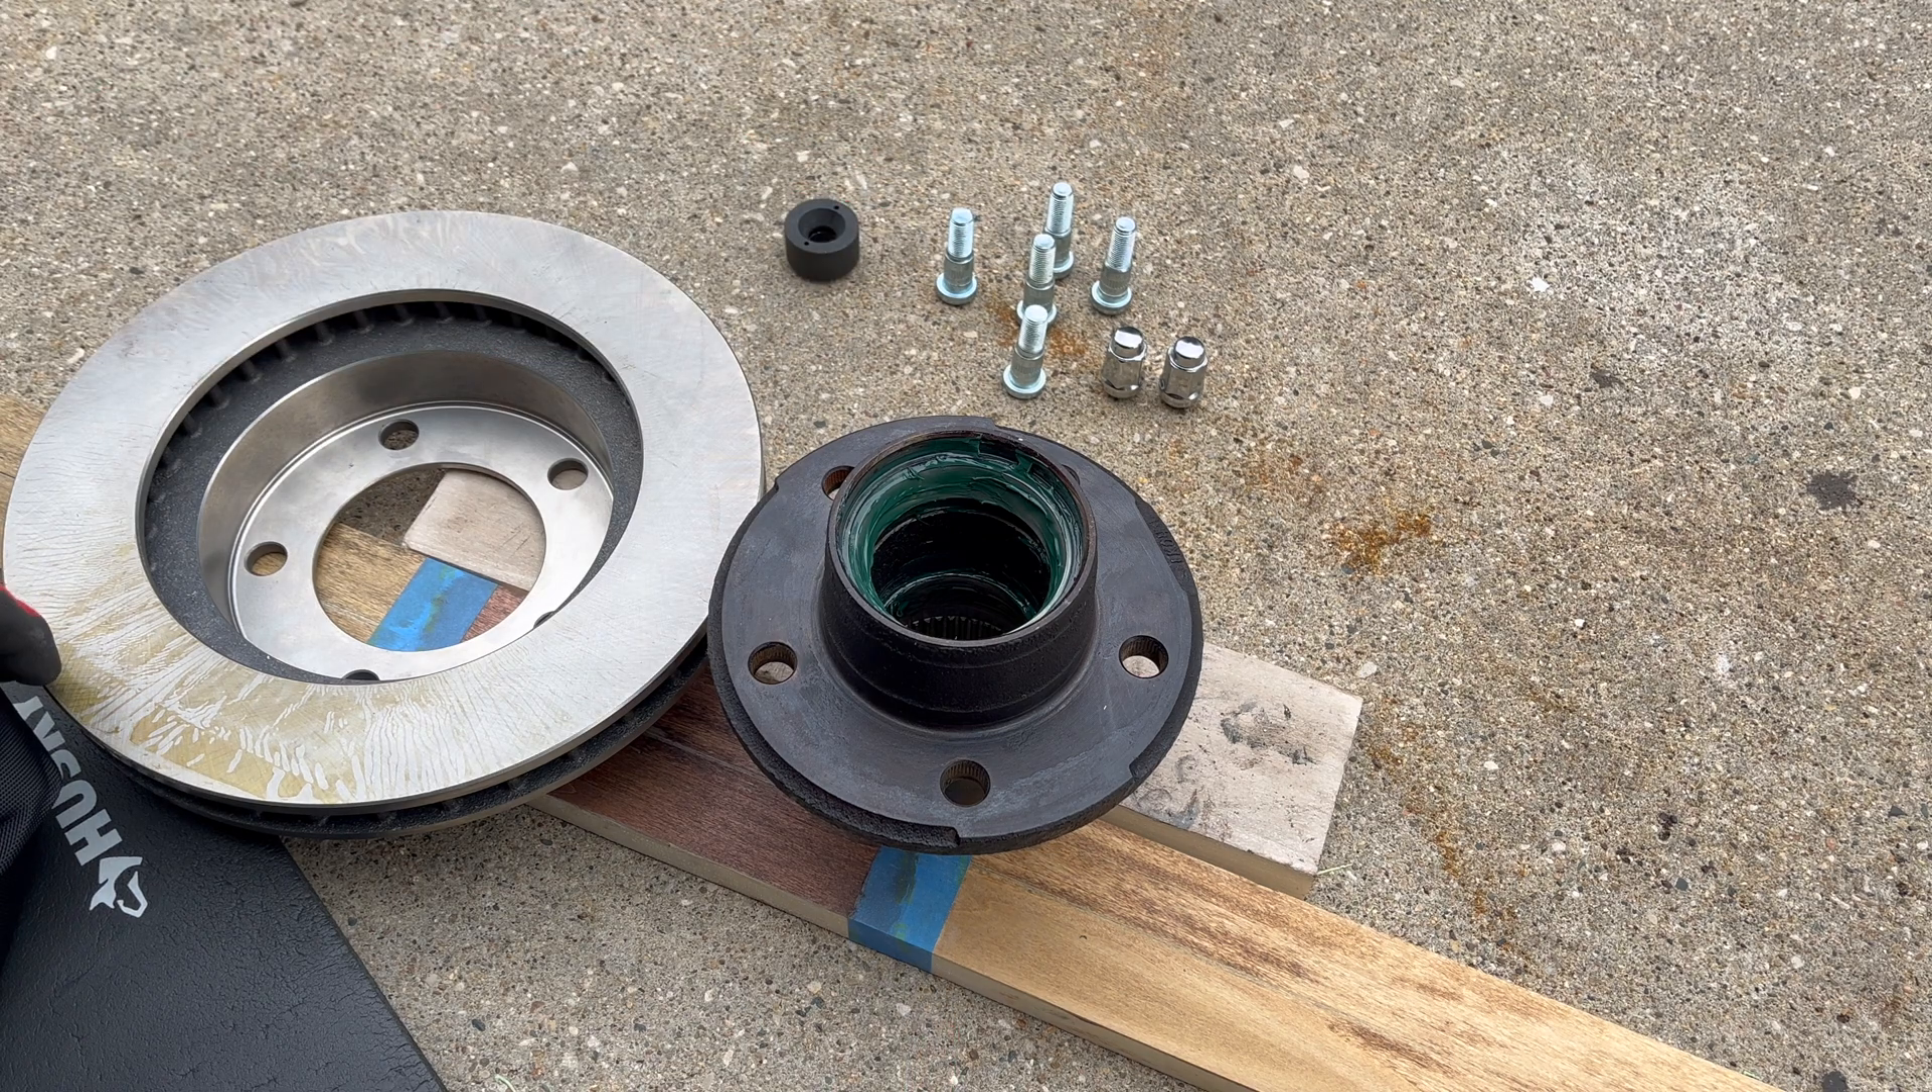All right guys so we have our hub here and the only thing left to do is to attach the rotor and of course your wheel studs right back there.